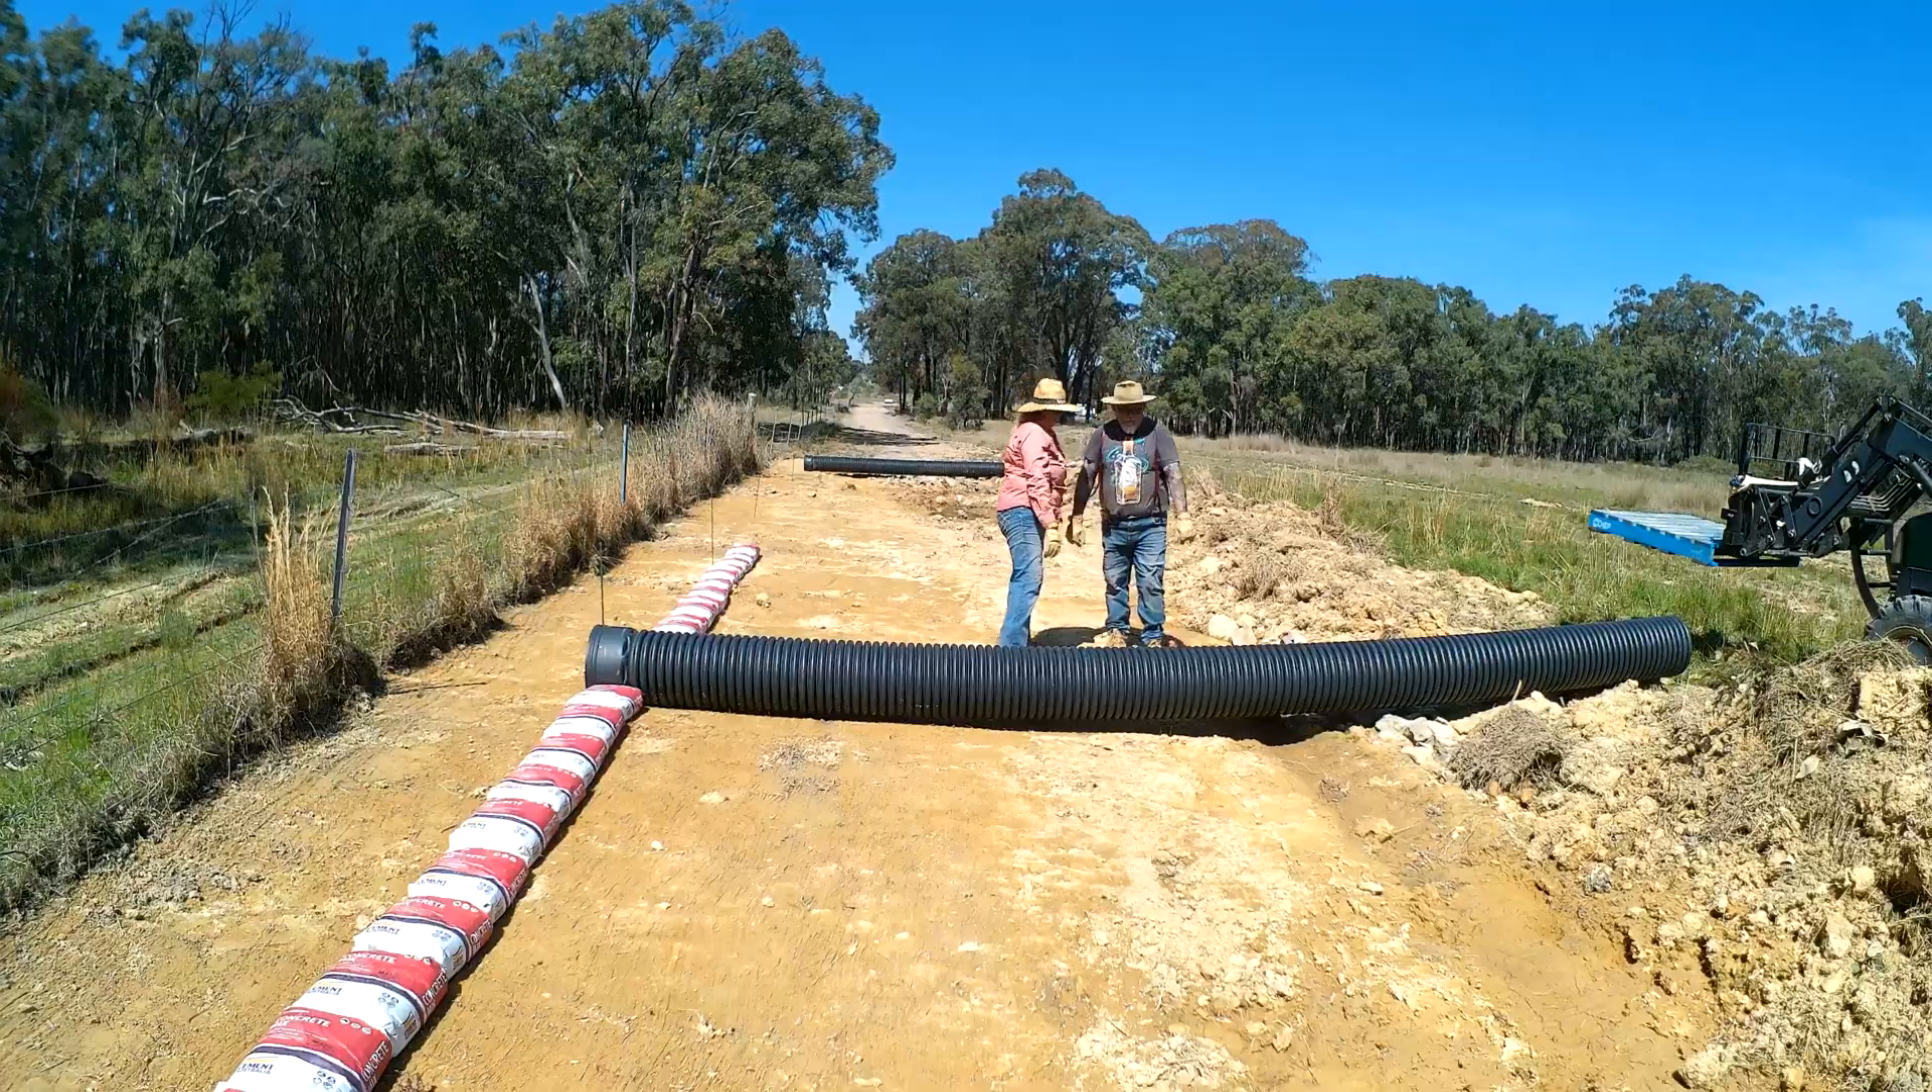The first course of bags has been laid in a nice straight line.